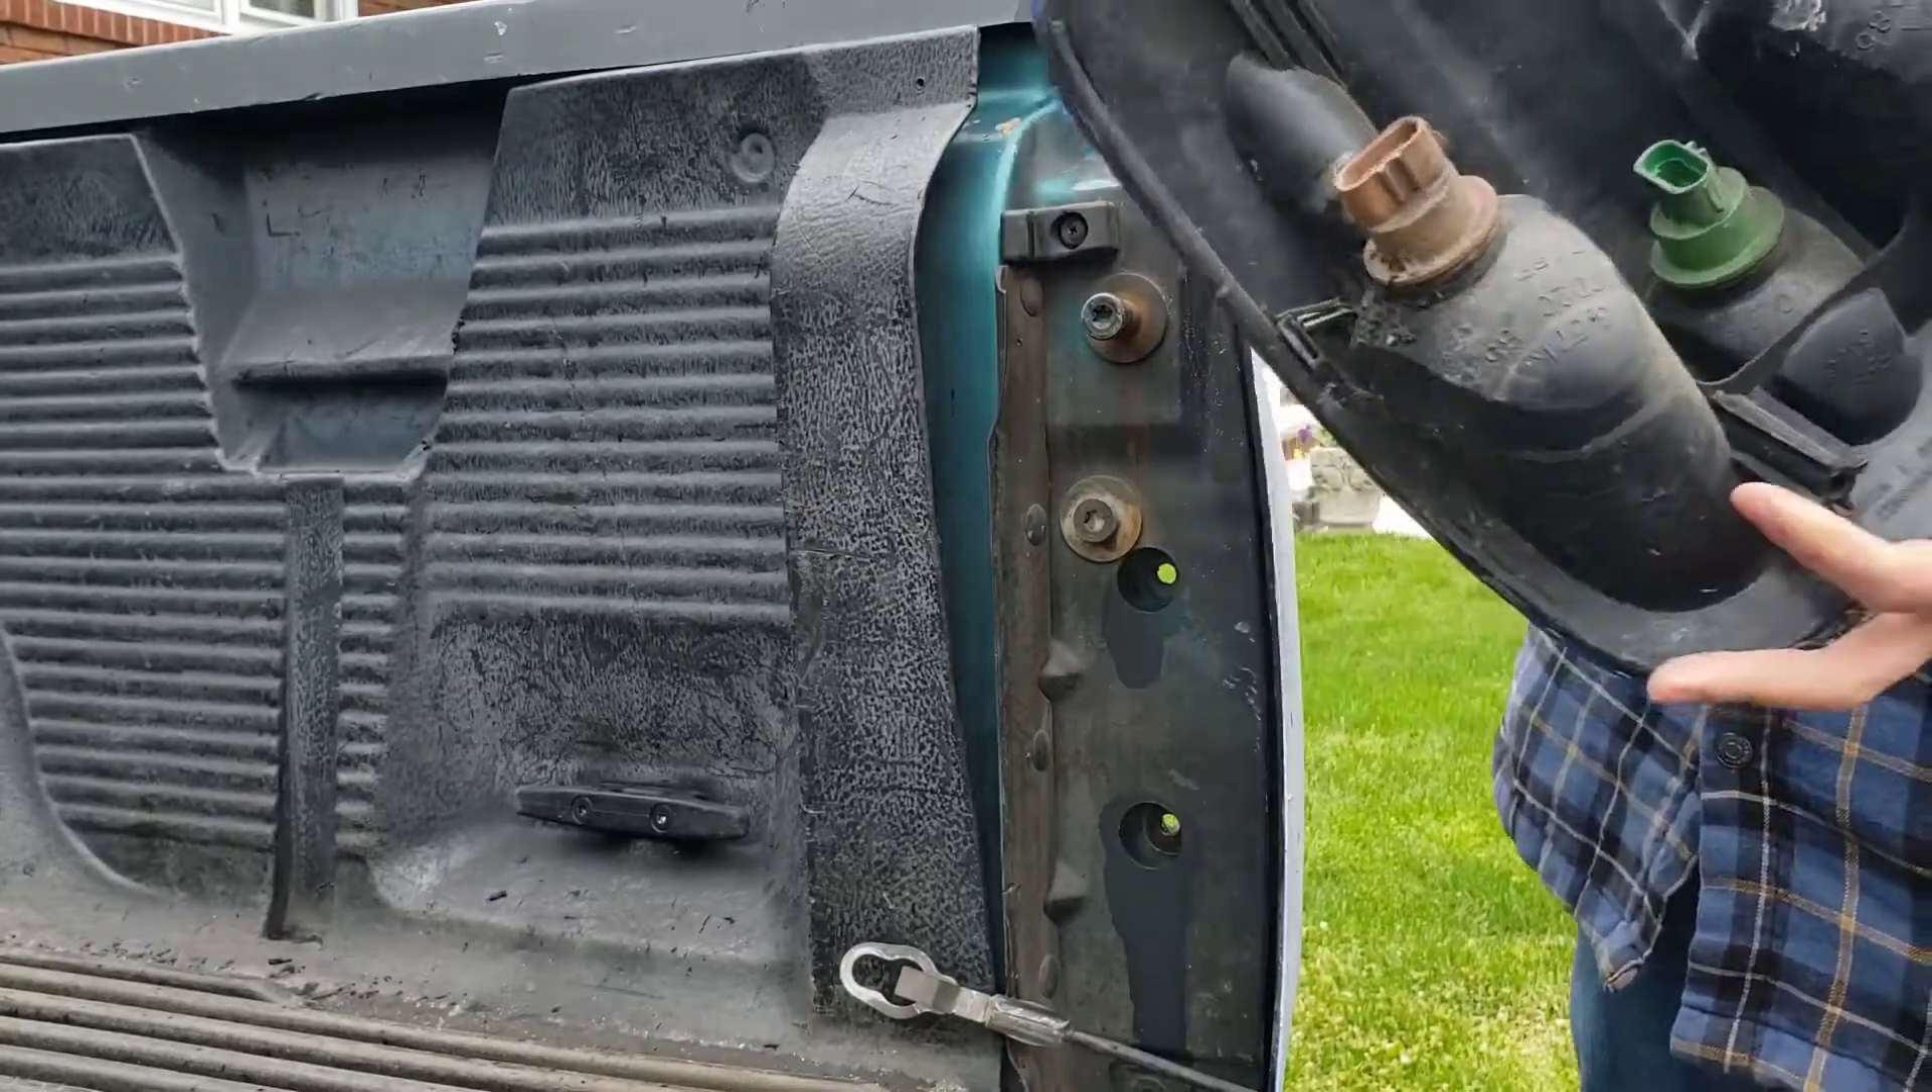Tail lights out. Good to go.